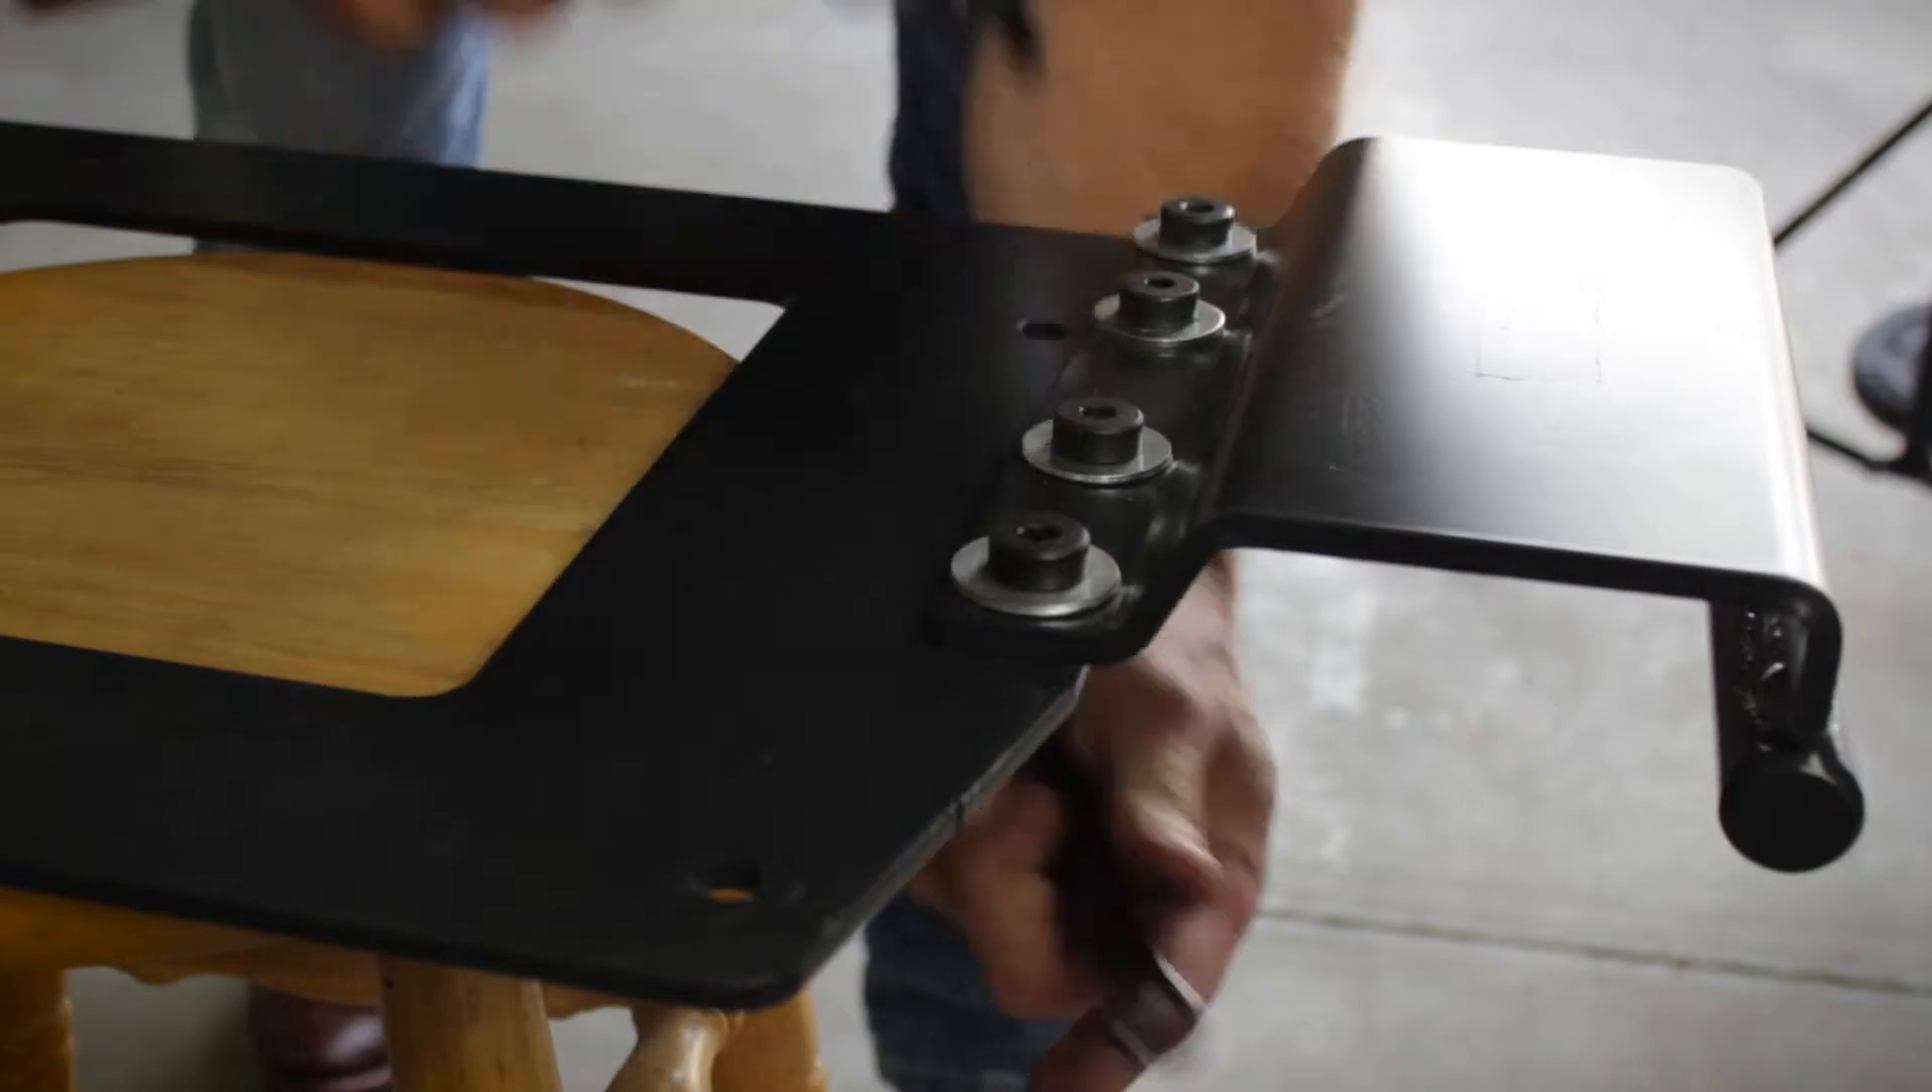With all four bolts attaching the side bracket to the main frame bracket, the brackets are now ready to be attached to the power wheelchair.